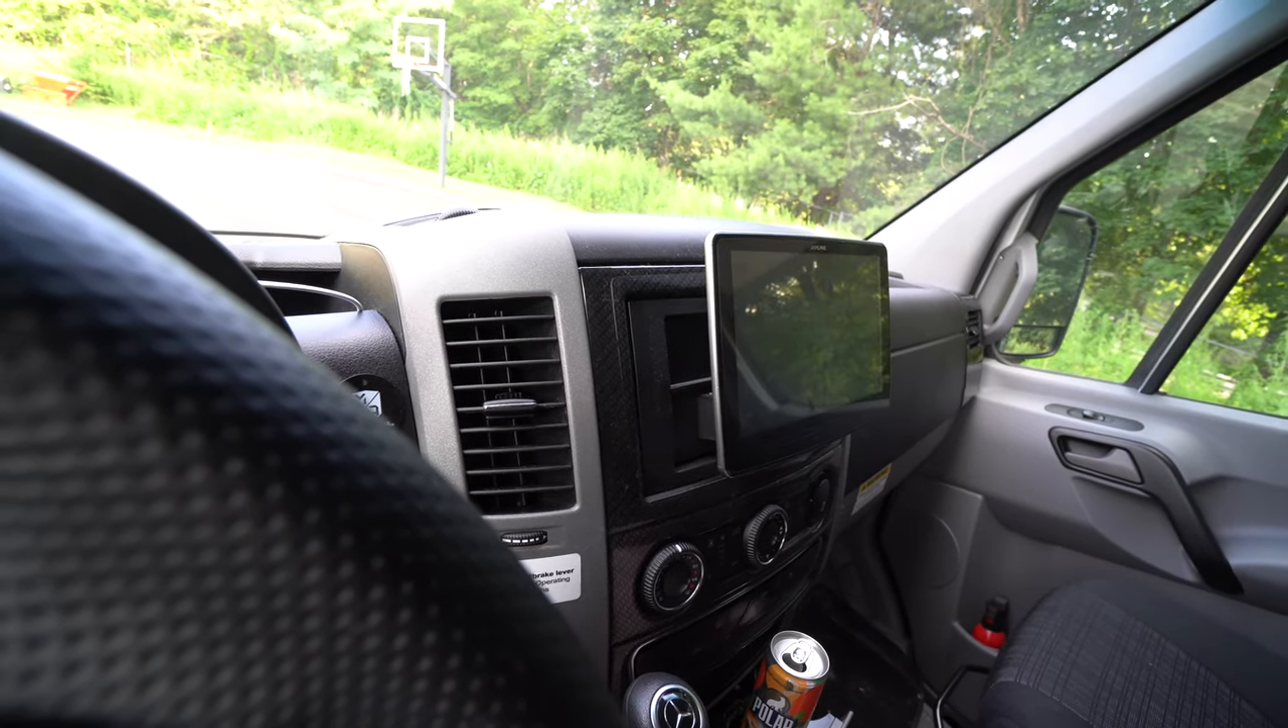It doesn't quite sit flush the way that the factory screen did, but I like it.